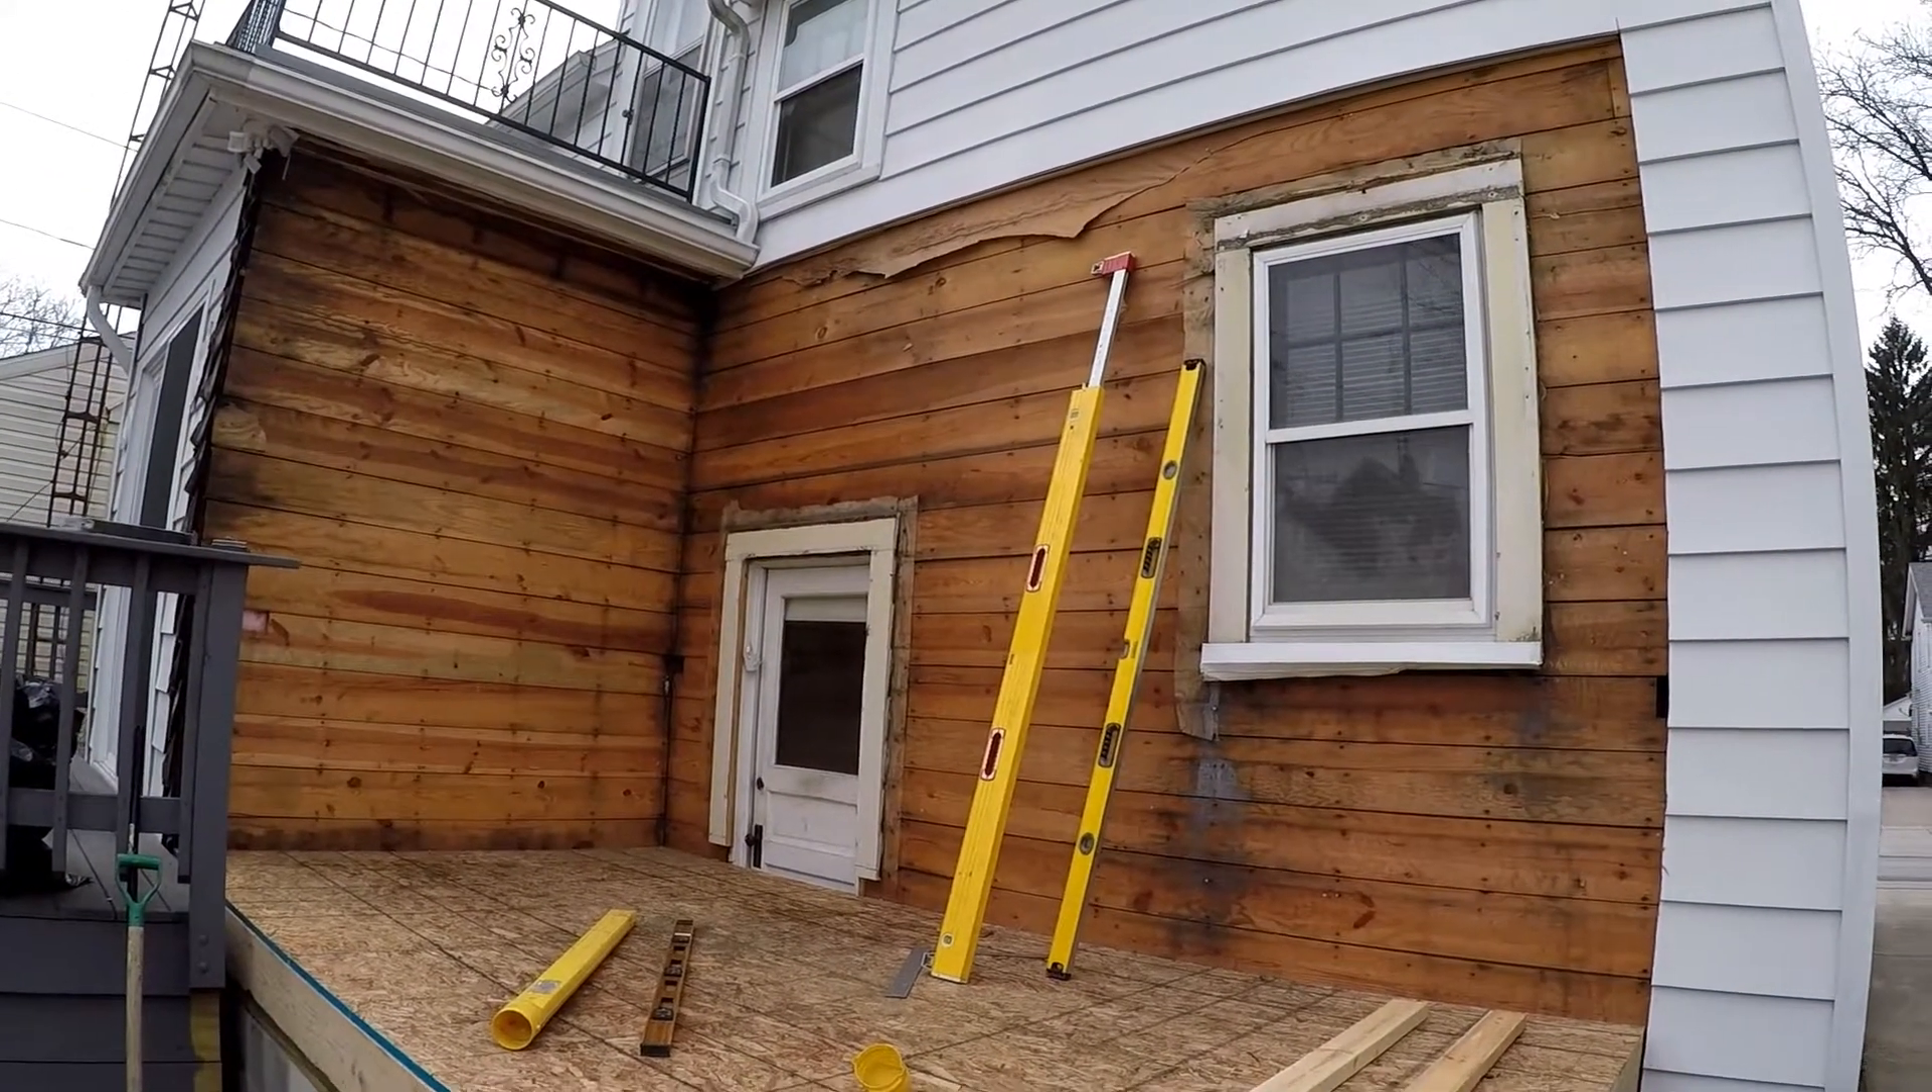I've got the bulk of the nails pulled you can still see some rosin paper up there.